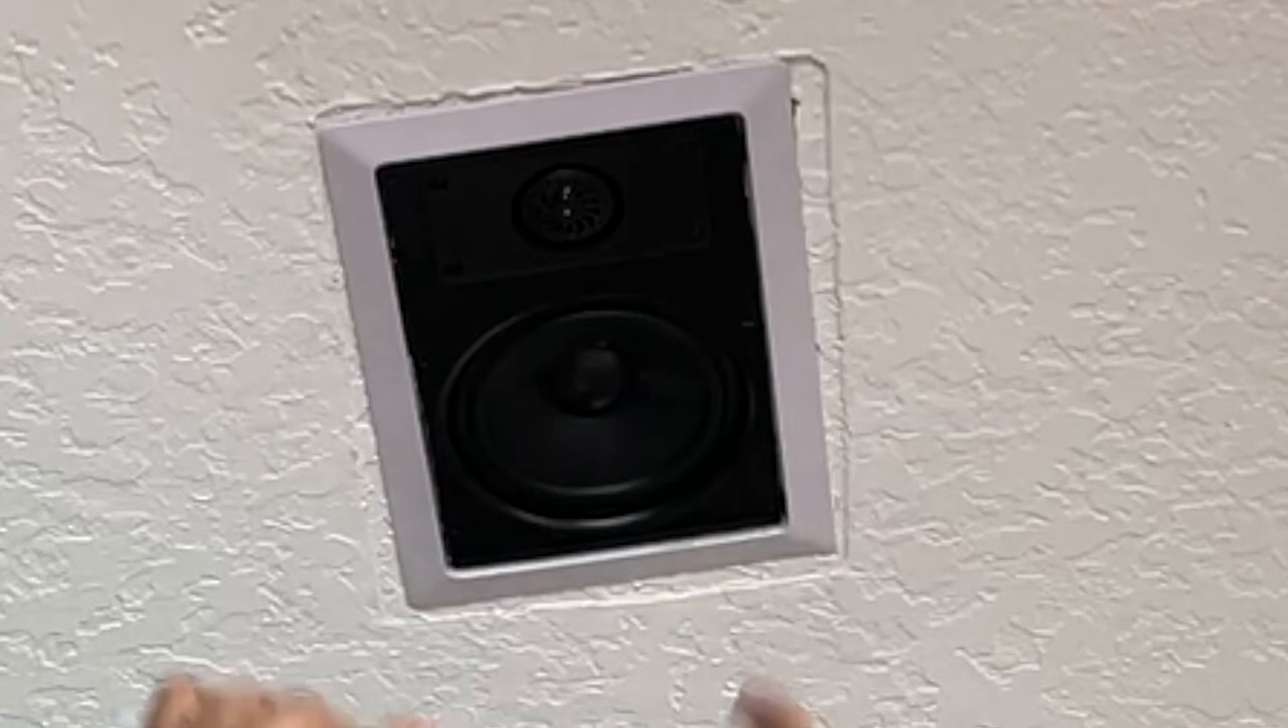So the speaker is installed and now it's just a matter of installing the grill.